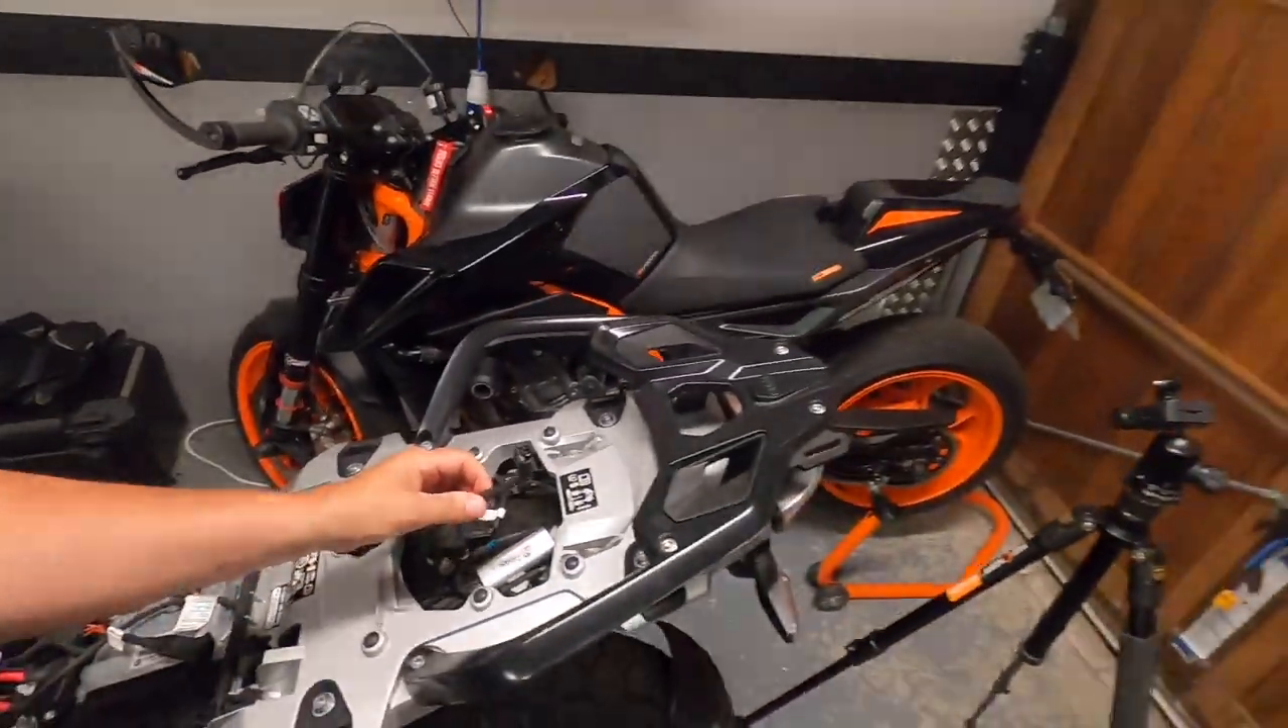So that's the grab rail back.